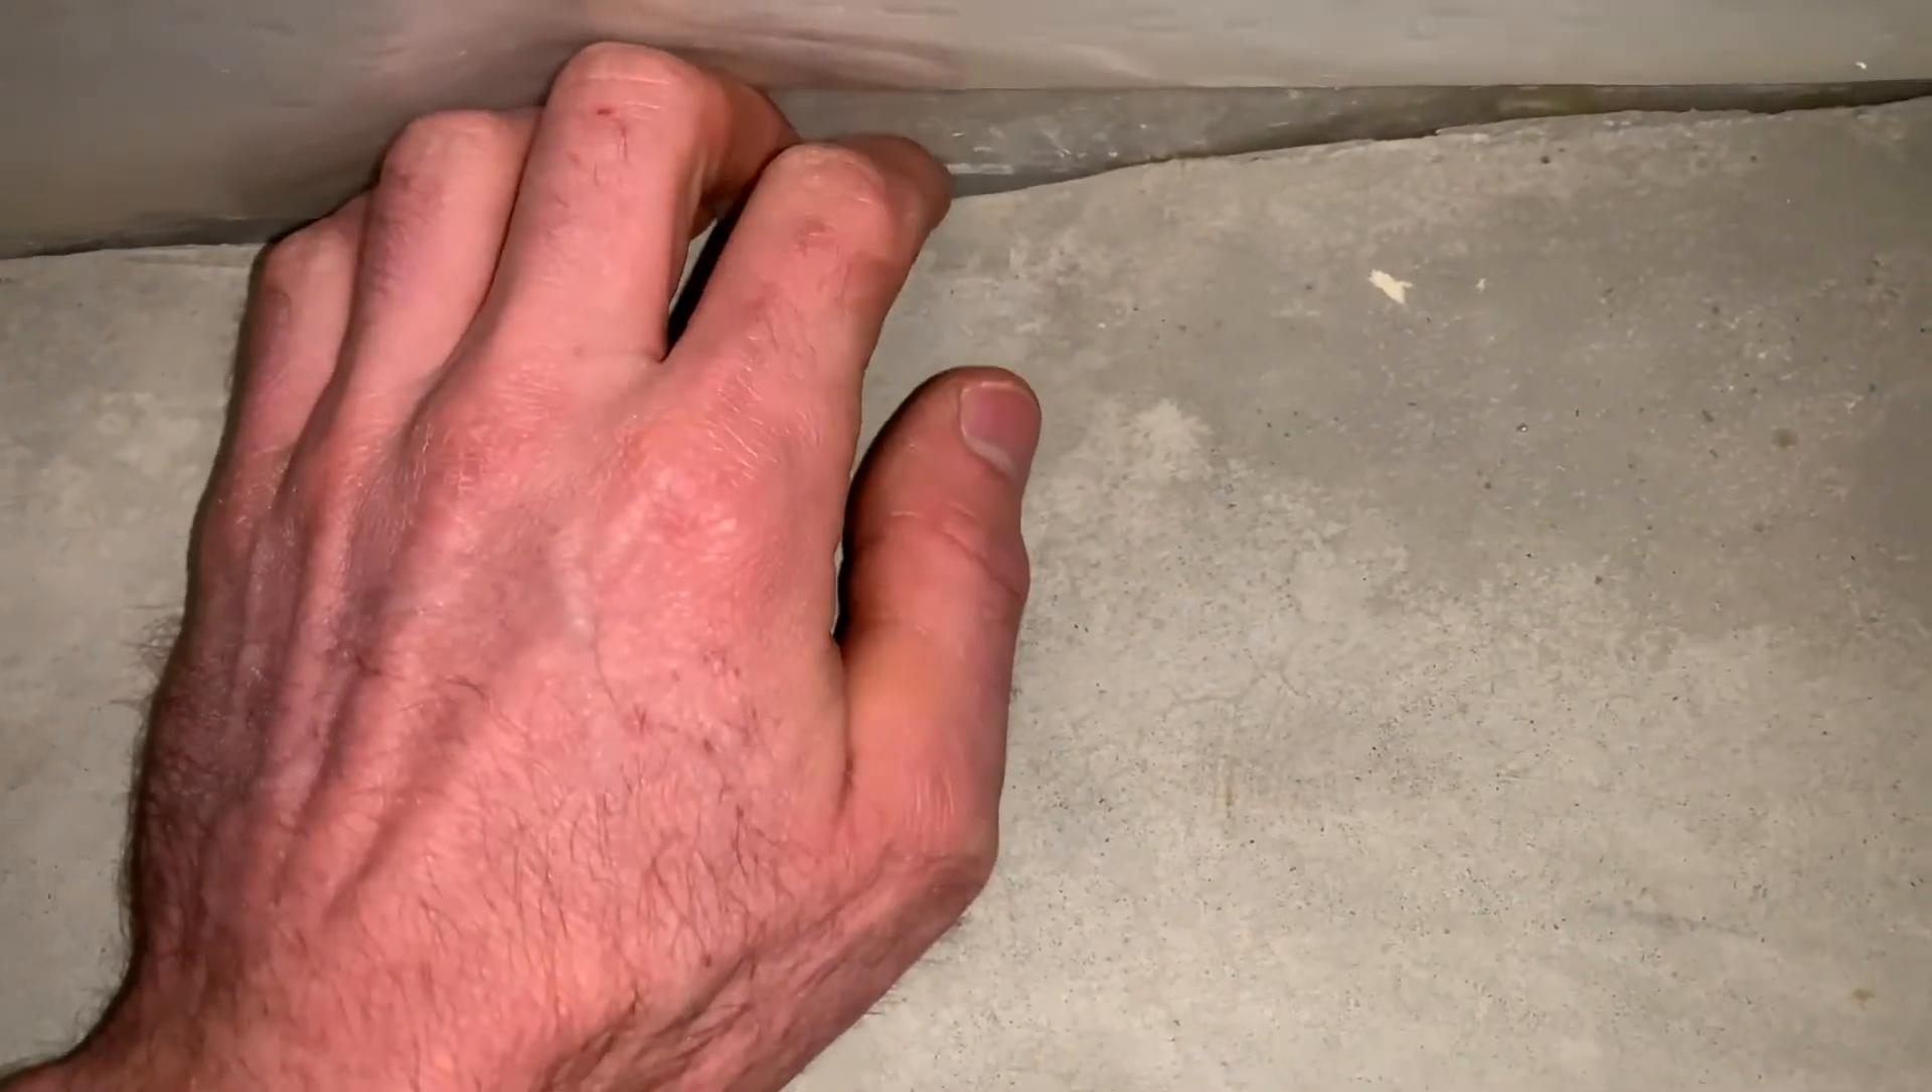You can see the crack here or a pretty significant gap.